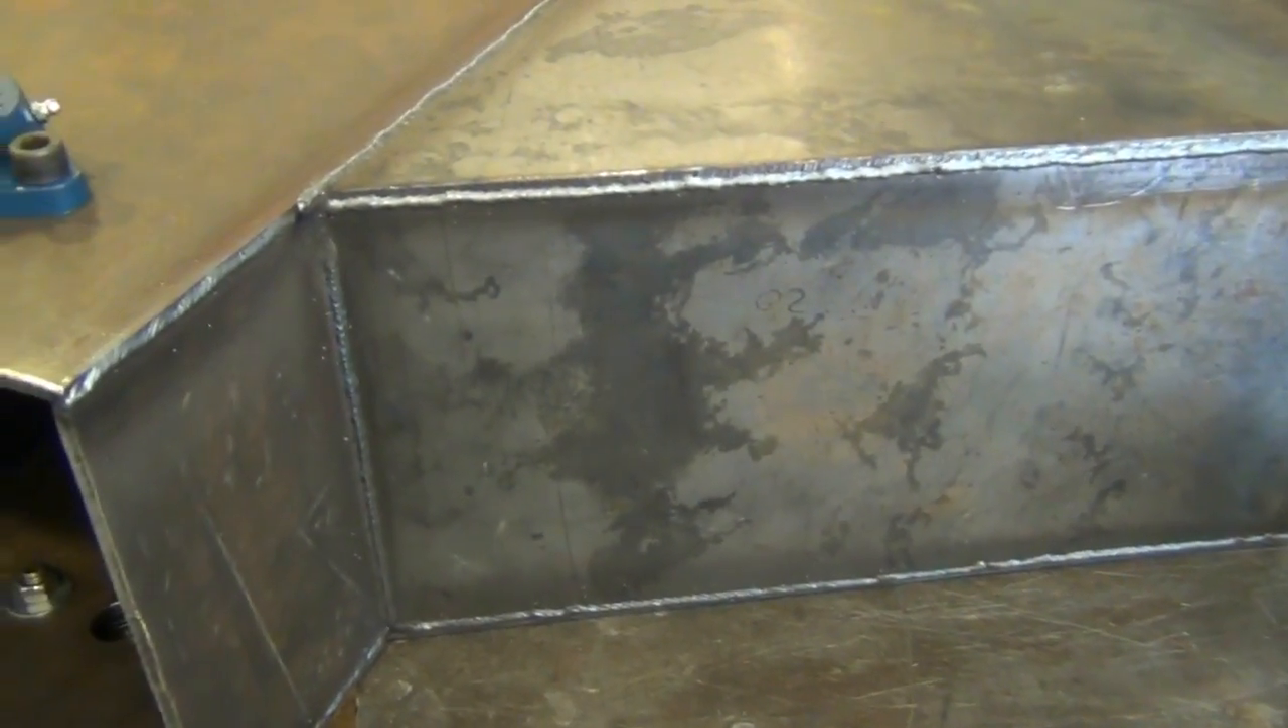Now that the inlet chute is welded, I can move on to building the base and hooking up the drive motor.